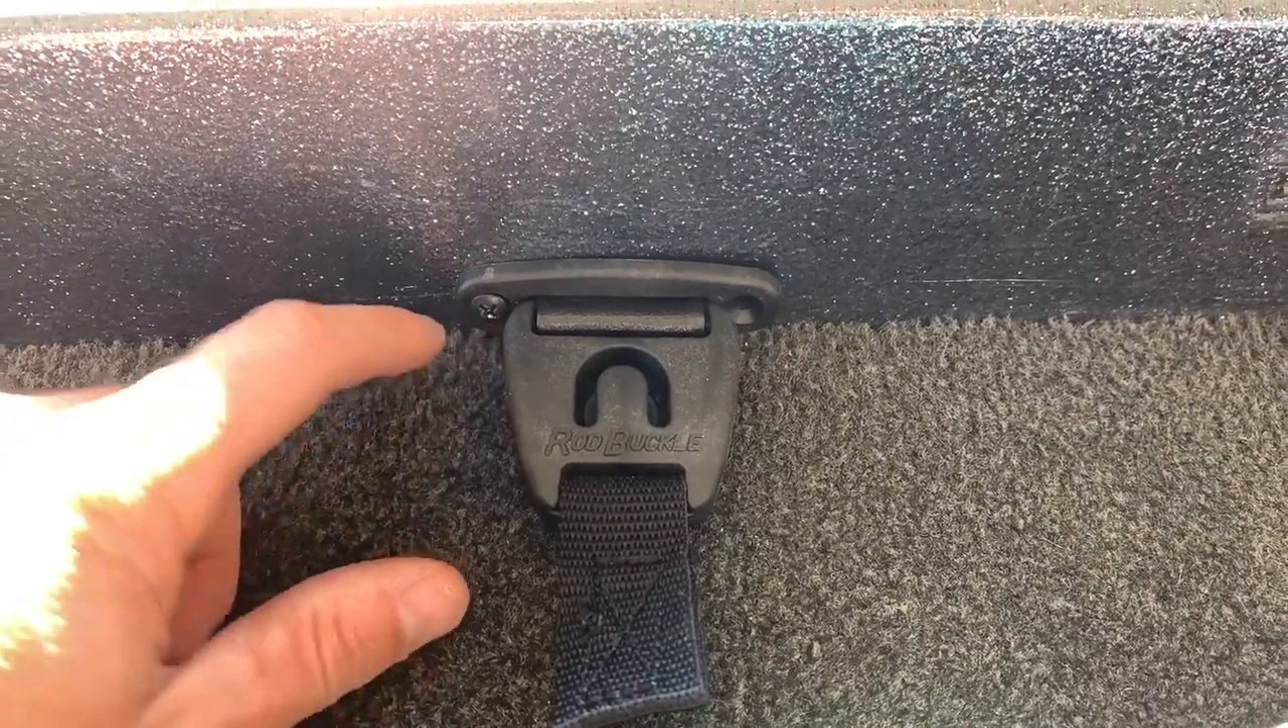The first screw is in on this side and I lined the up the rod buckle system on the back of this so it went into the matching hole.